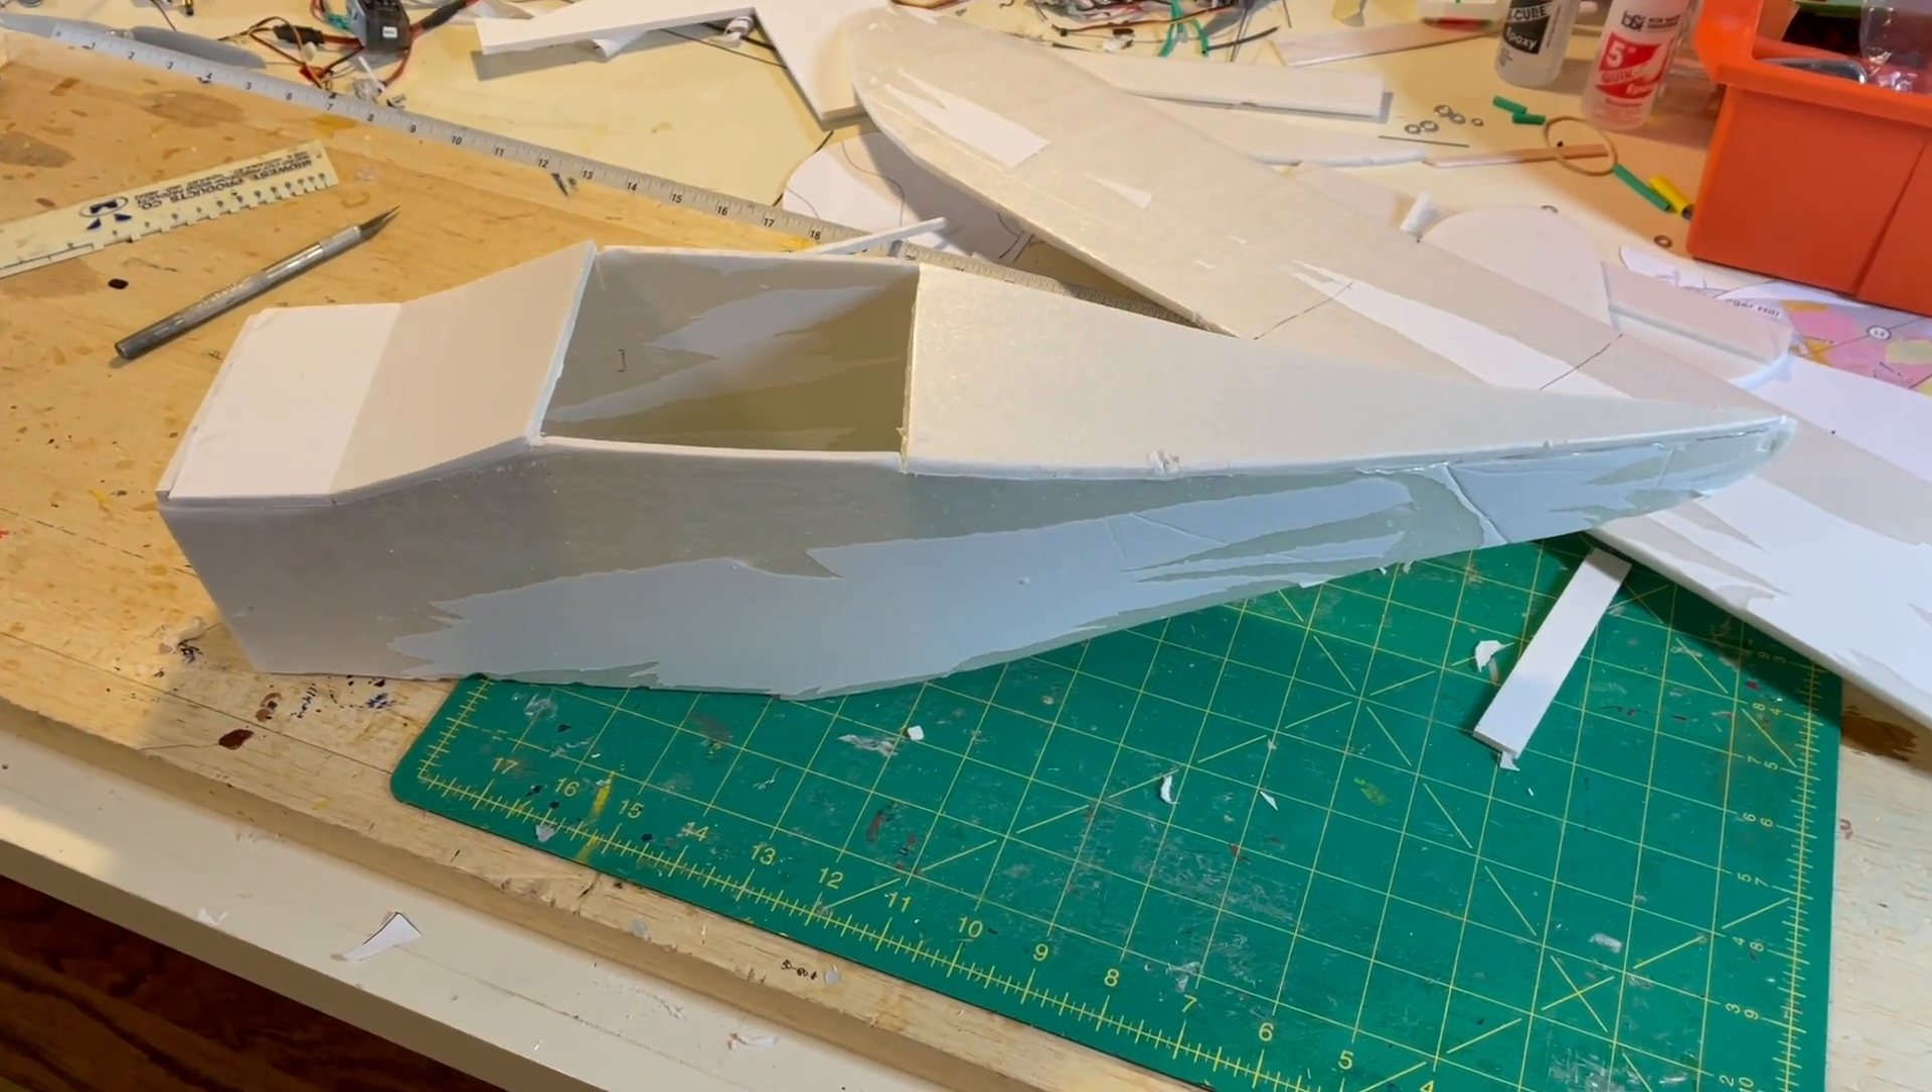This is a completed fuselage with the front and rear turtle decks hot glued in place and opening for the wing.